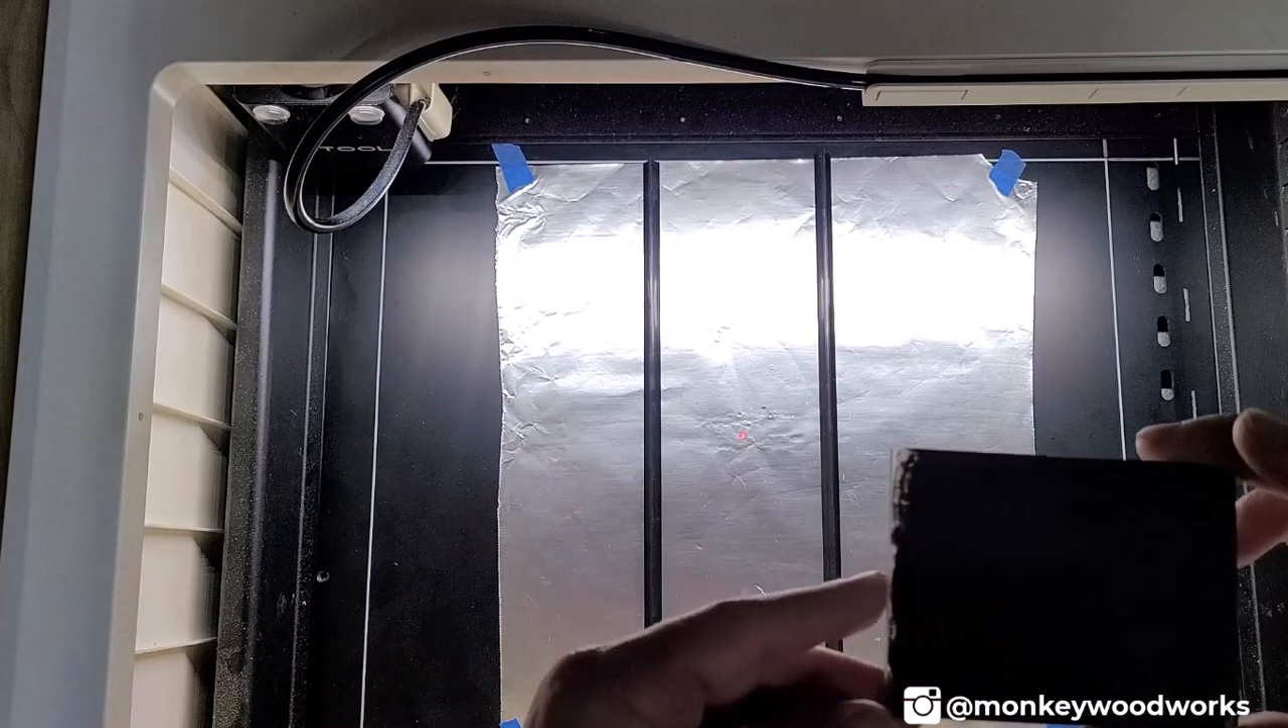I have aluminum foil on top of that base plate. I have it taped down in the corners just so when it's running, it doesn't blow around.